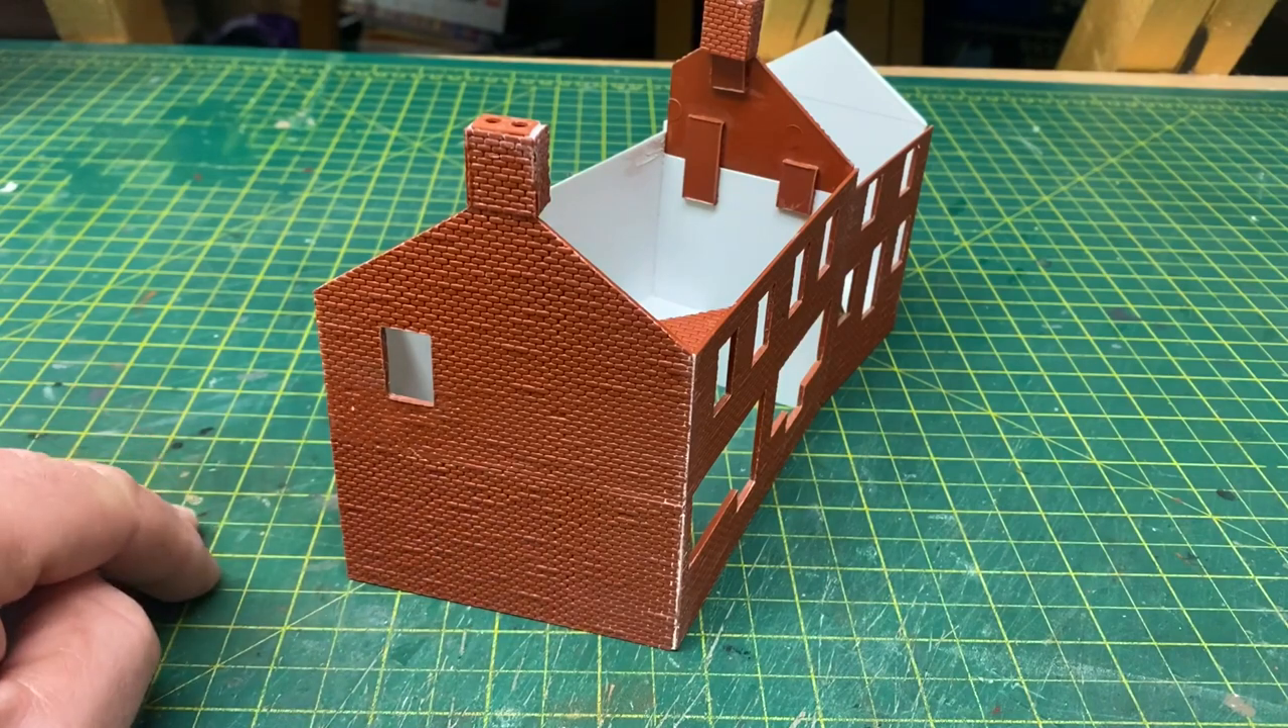I have added an additional window onto the gable end.